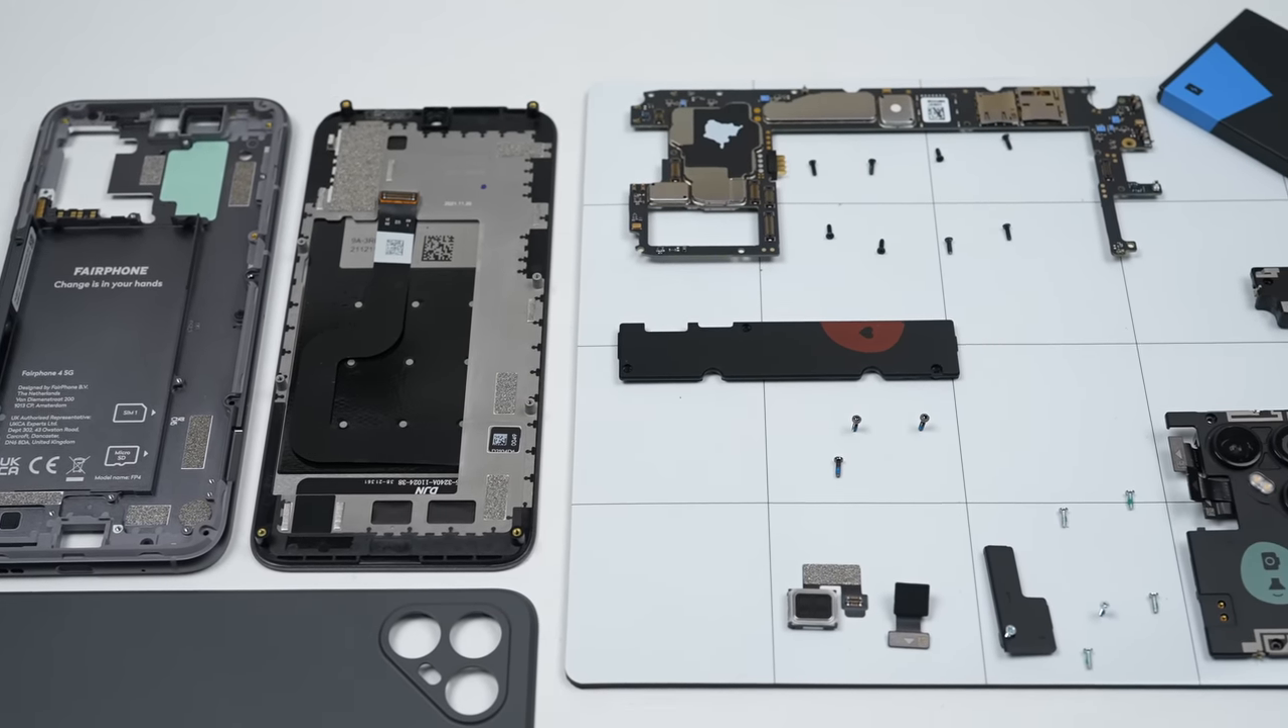But with that, we've completely disassembled the Fairphone 4. If you've seen any of my other teardown and repair assessment videos, you'd be amazed at just how simple this thing is to take apart.